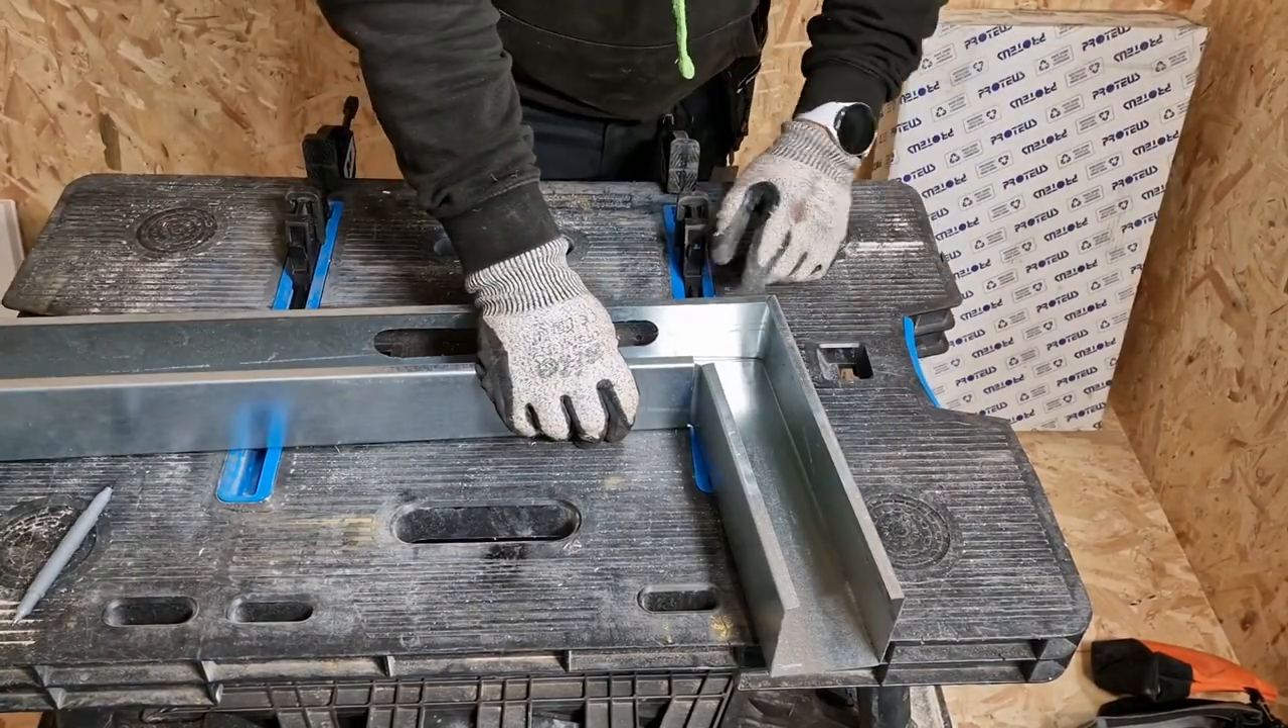But you can see we've got a nice internal corner there where the material is meeting pretty well anyway.